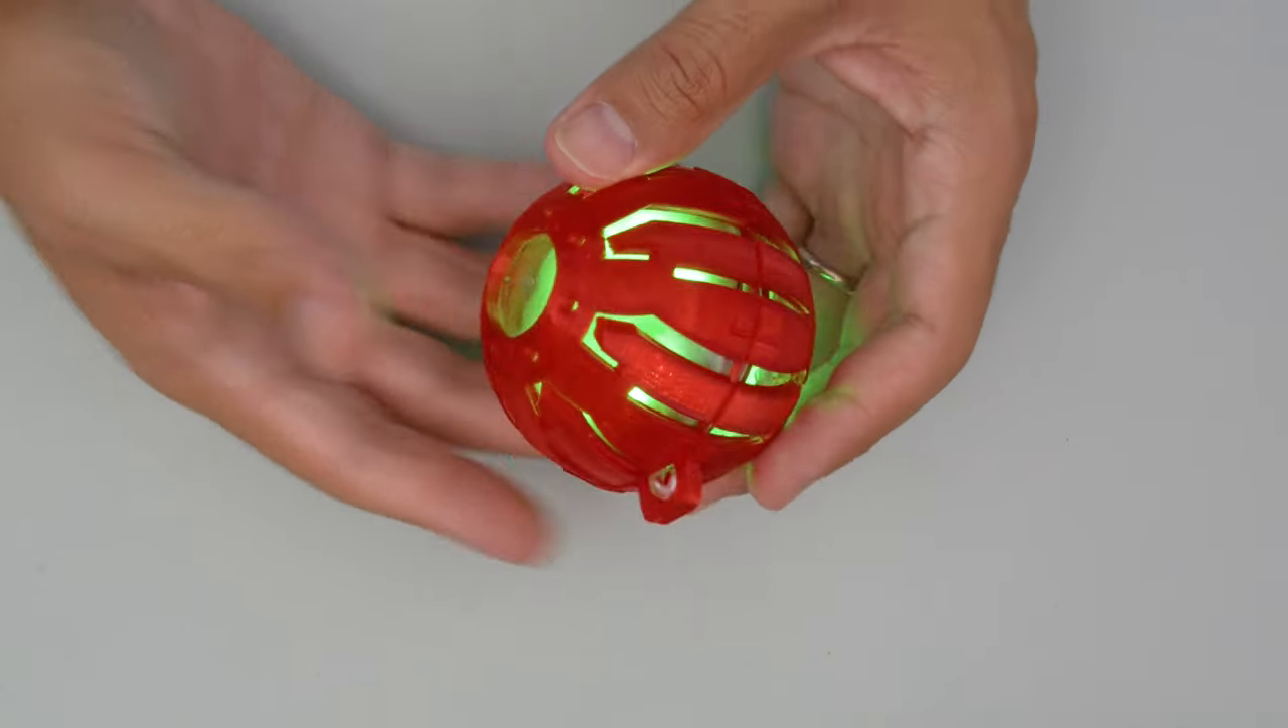The DIY ornament is fitted into the 3D printed halves and they both just snap fit together.